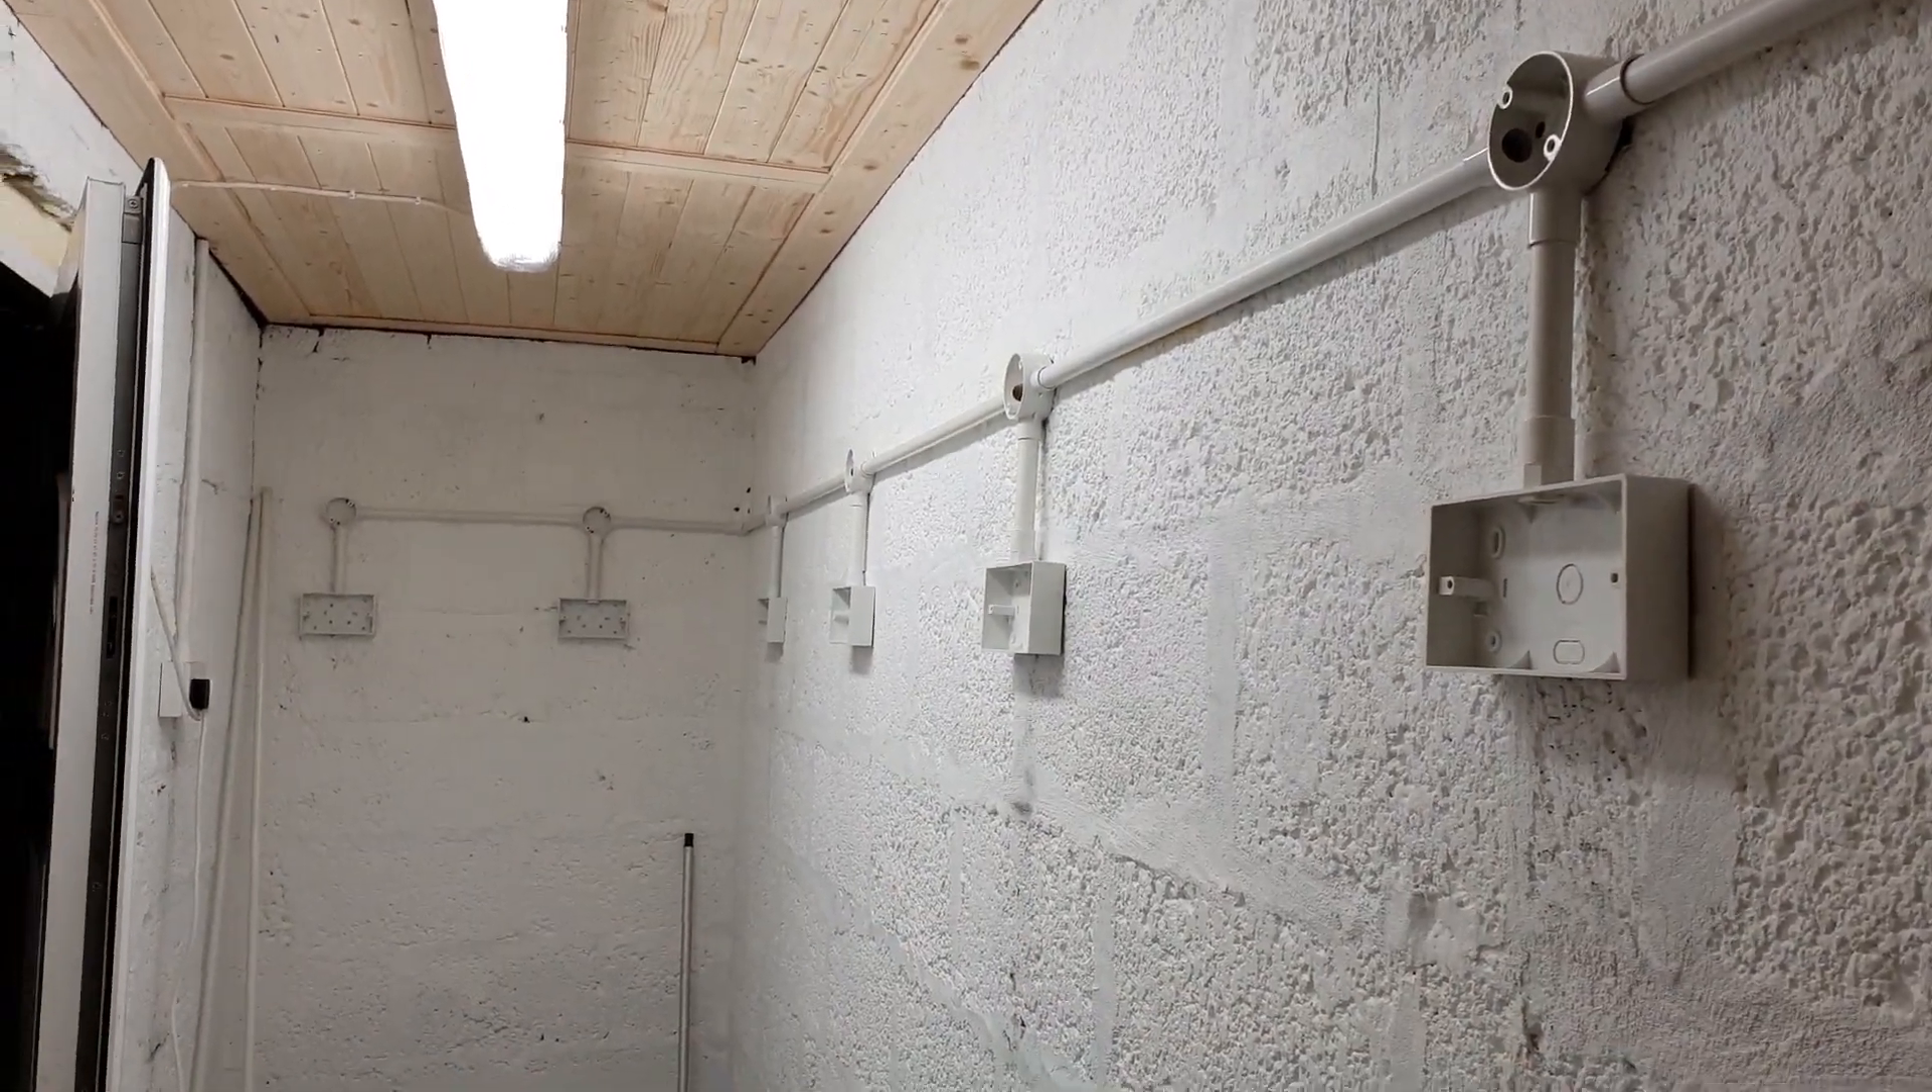The ceilings all finished now and looking tidy with that strip light there.